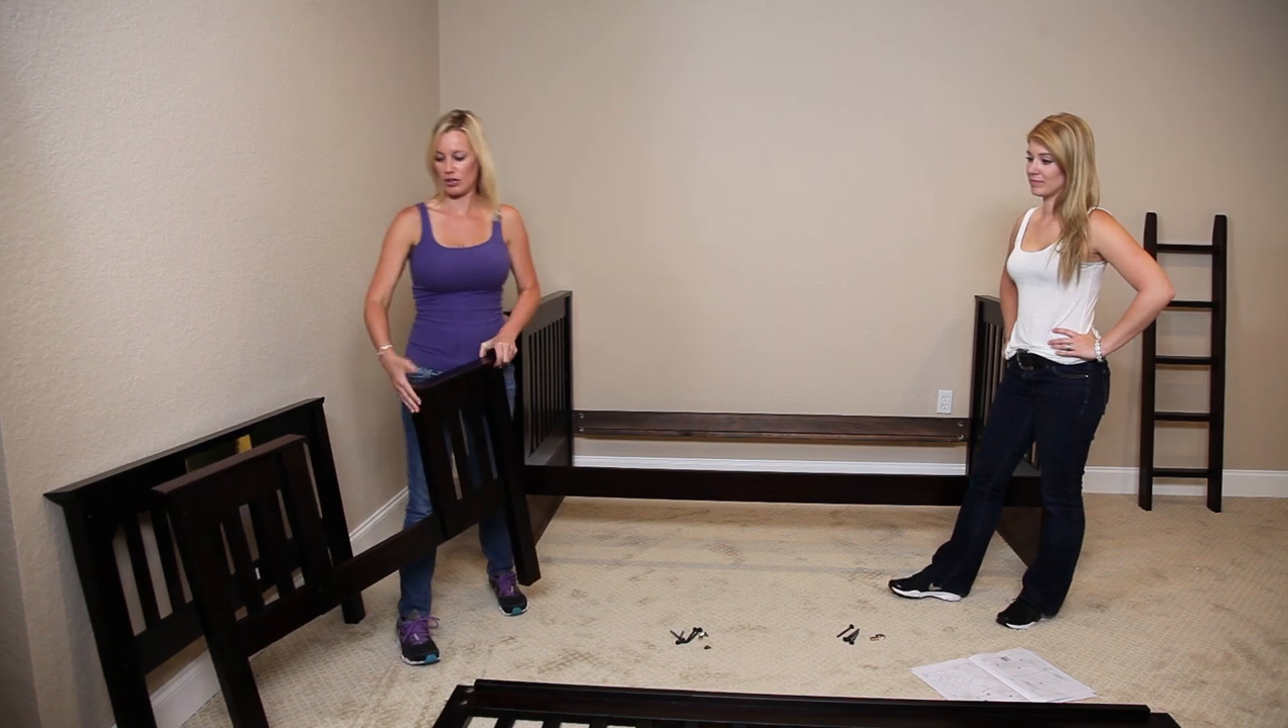All right, now we have a completed ladder.